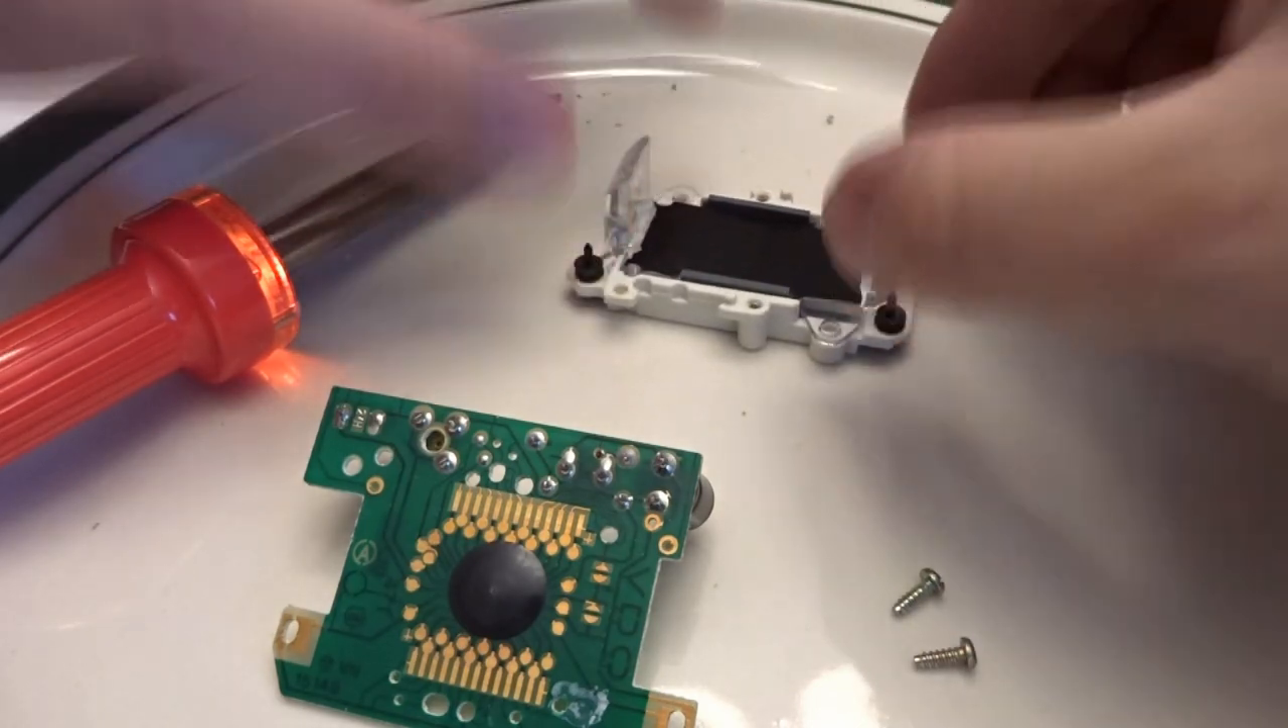So I have pulled away the screen section away from the circuit board.